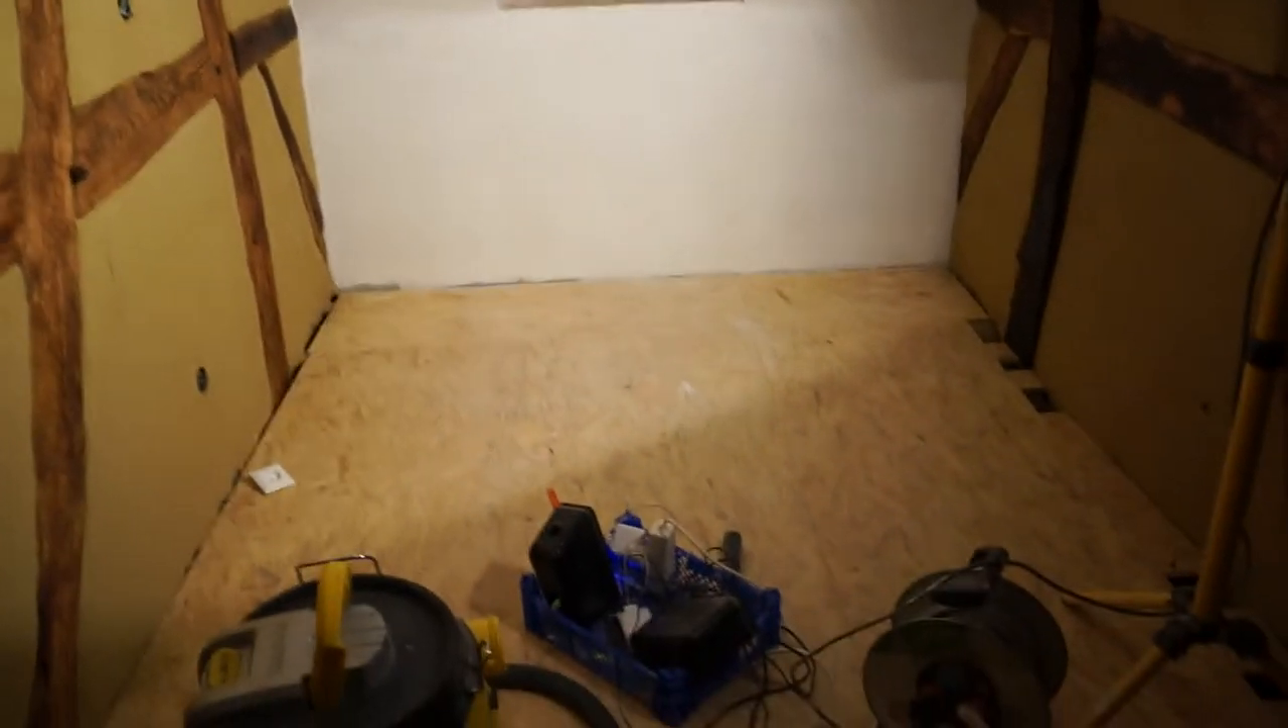I got the floor down I did some extra reinforcement on the floor there.